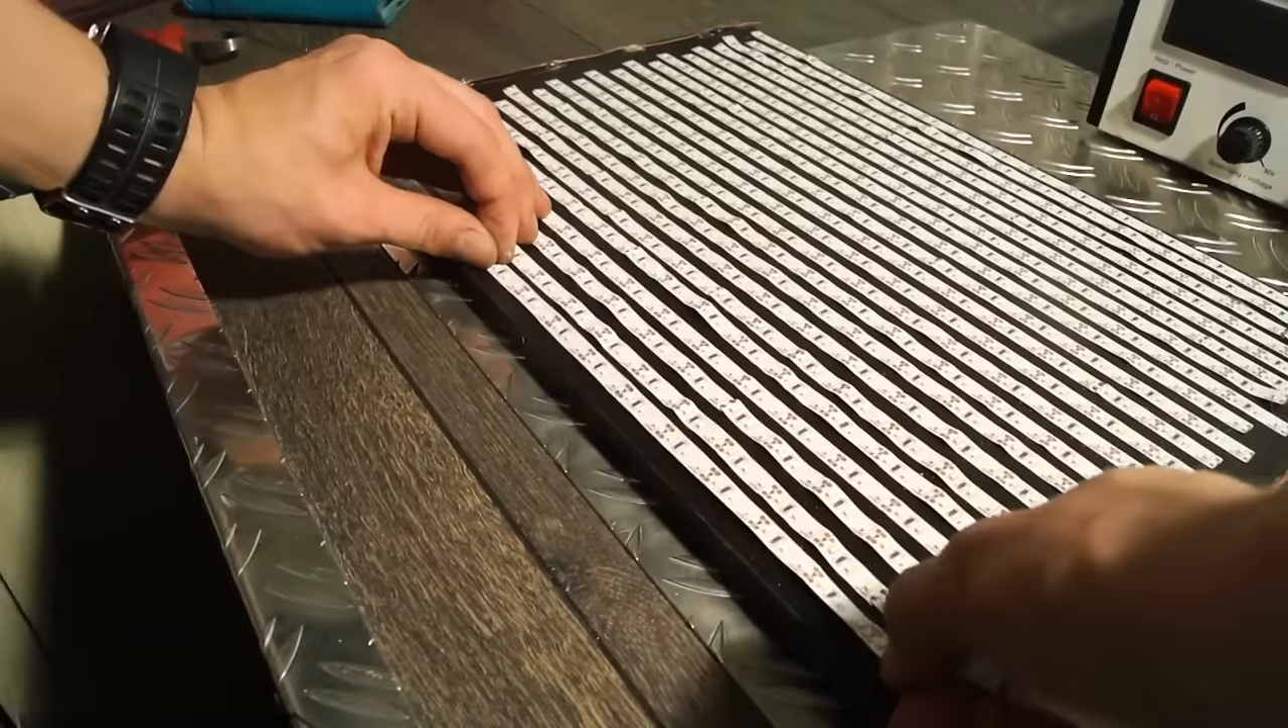After a while I had placed all the leads in the right place.